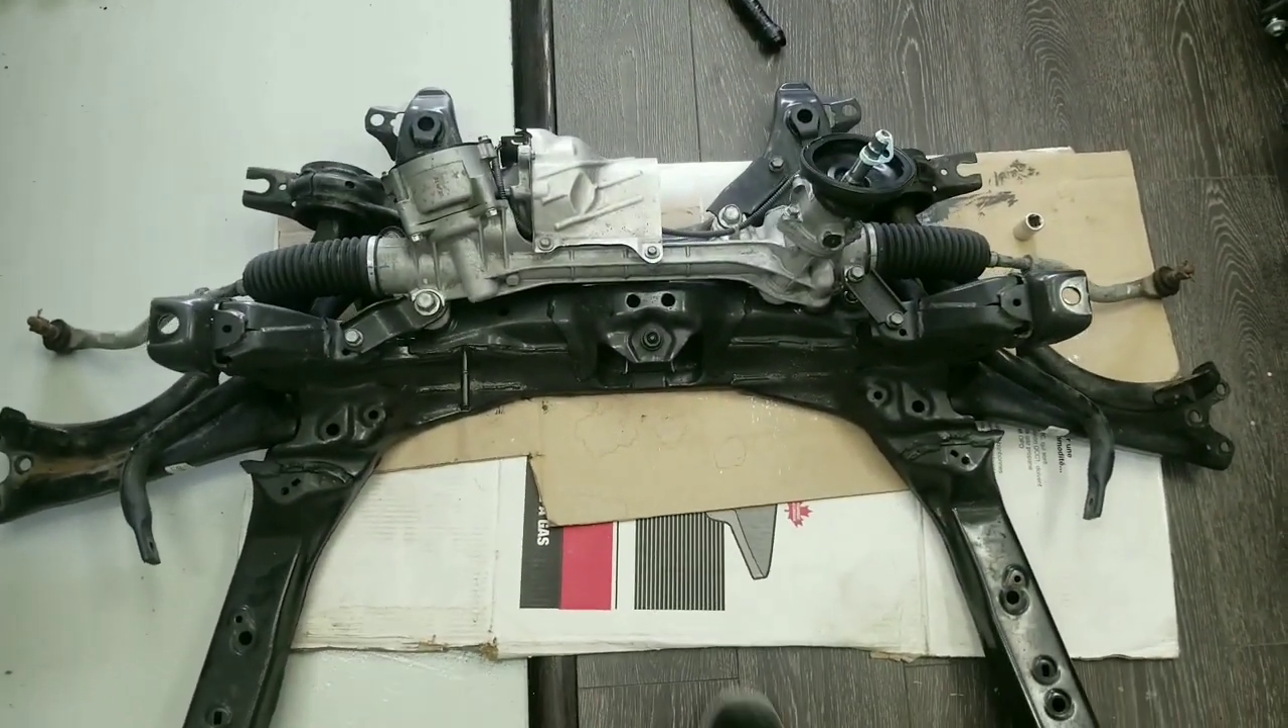Alright subframe is out and all that there's left to do to get that front sway bar out is to remove the steering rack.